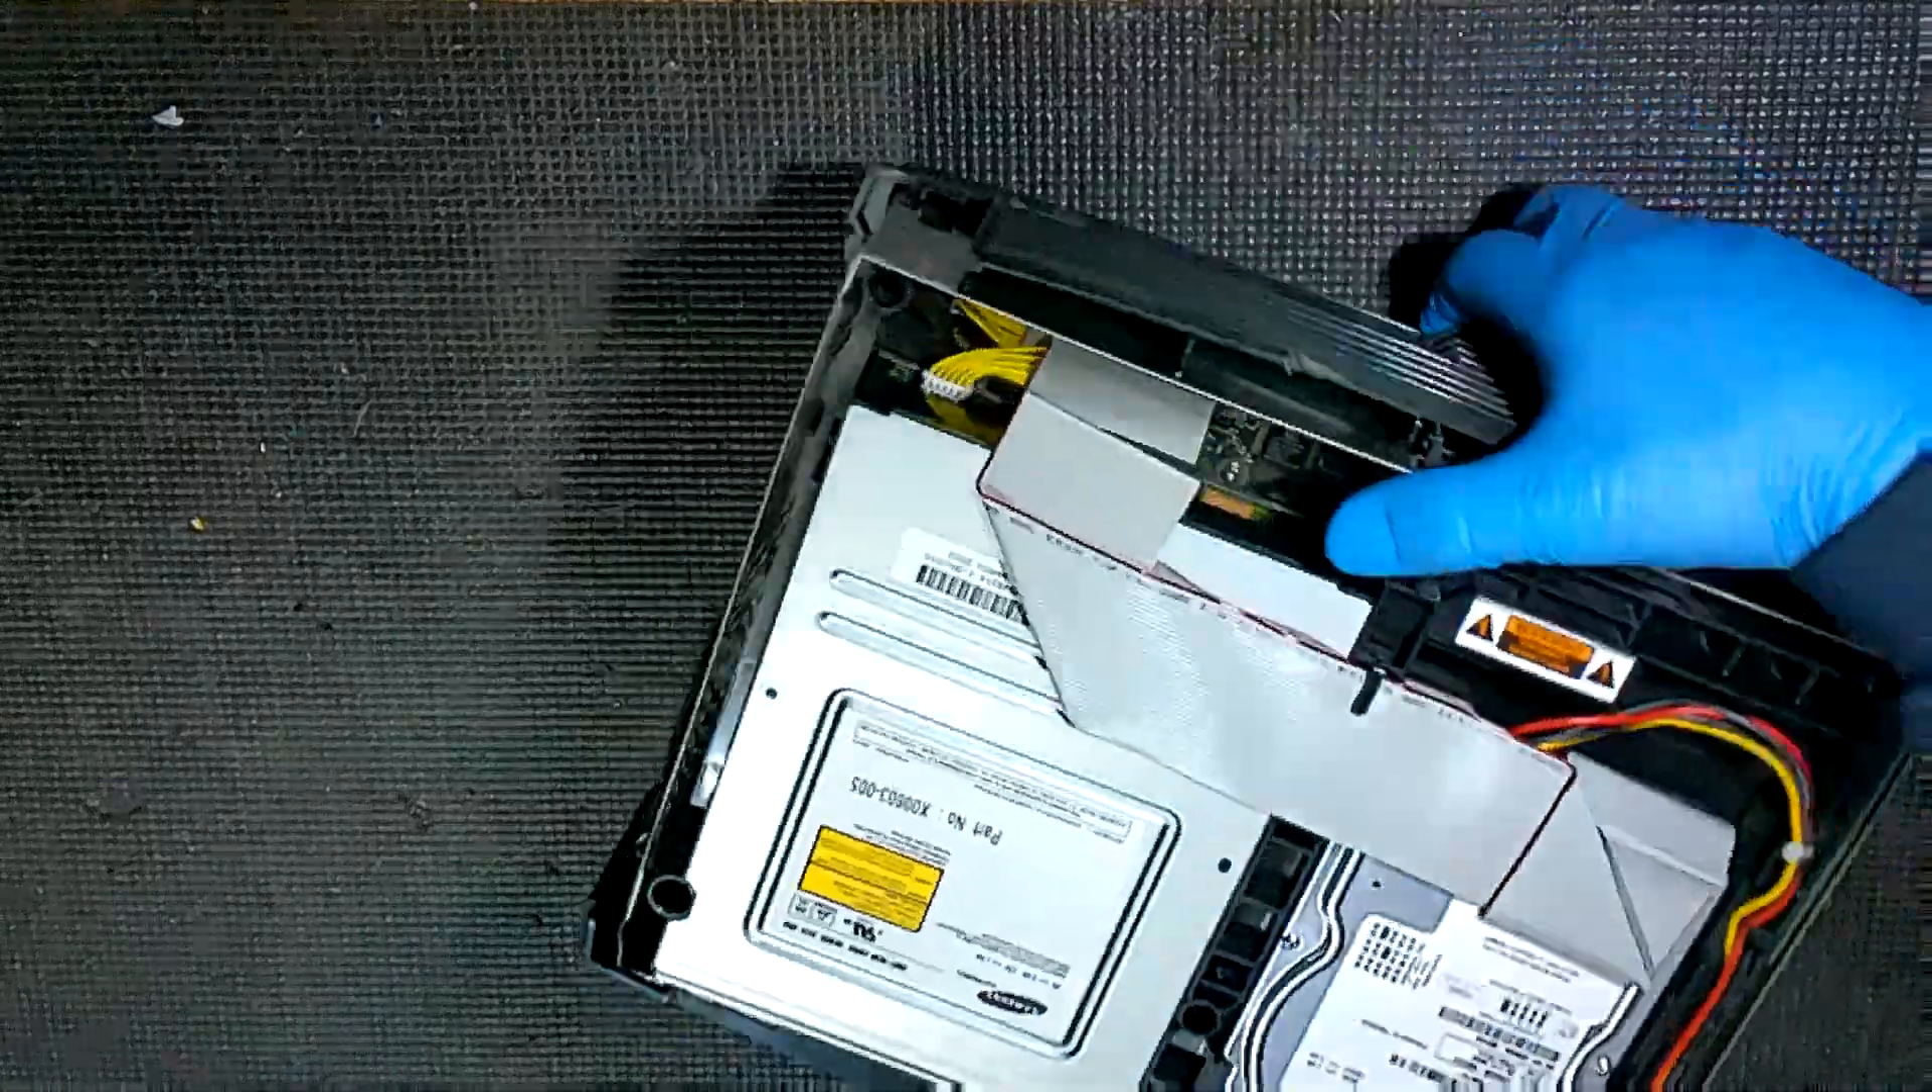Okay, so now we've got our console exposed.